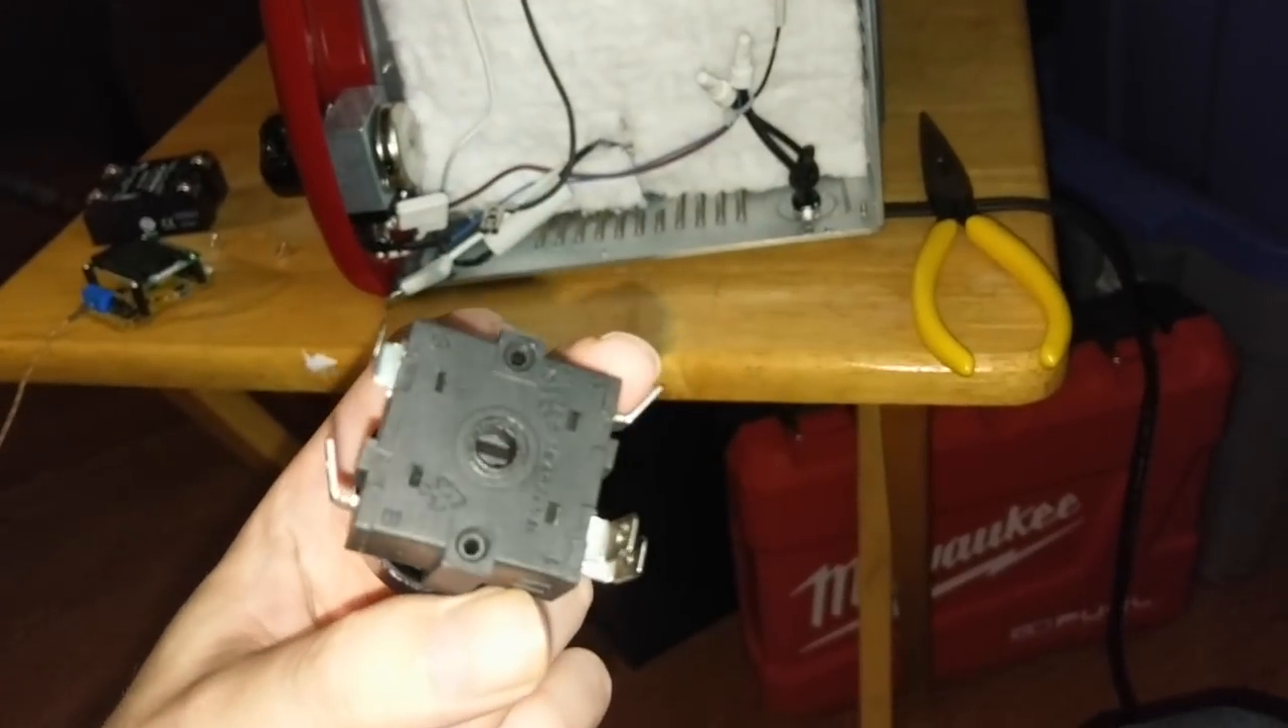Okay so i got the switch out and you know me i can't leave anything alone.